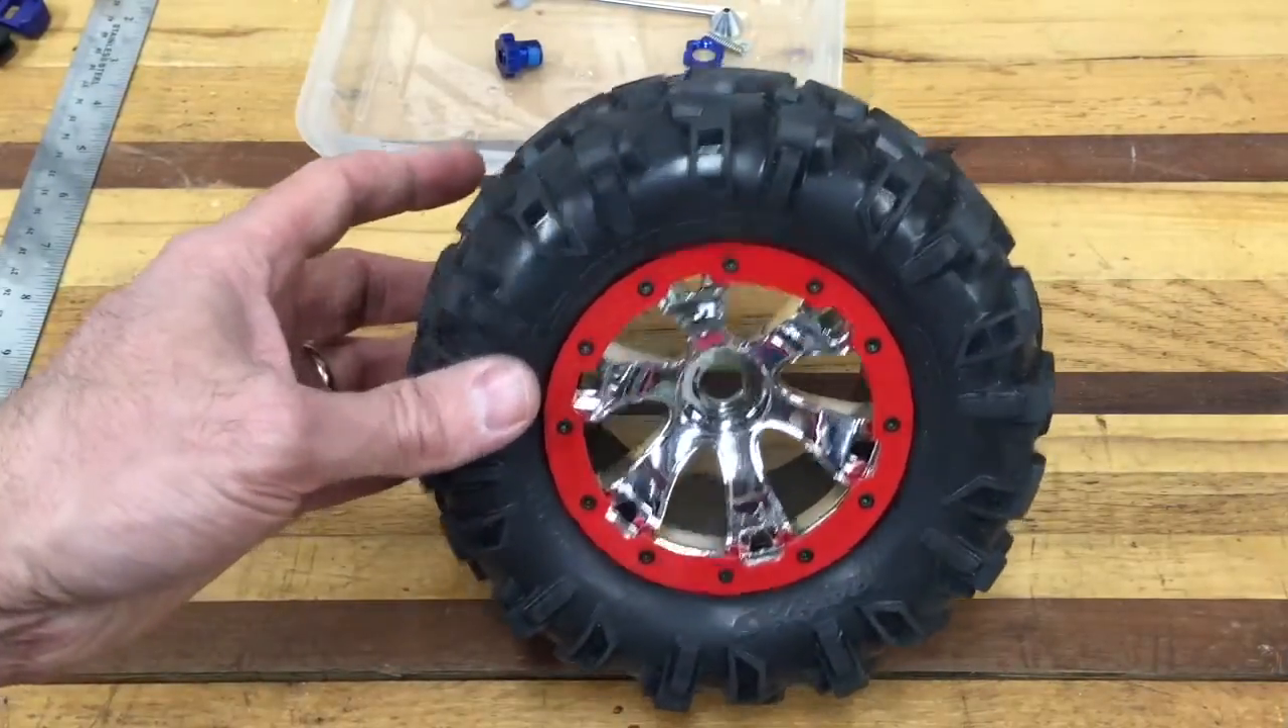All right, there's our assembled tire. Looks pretty good.